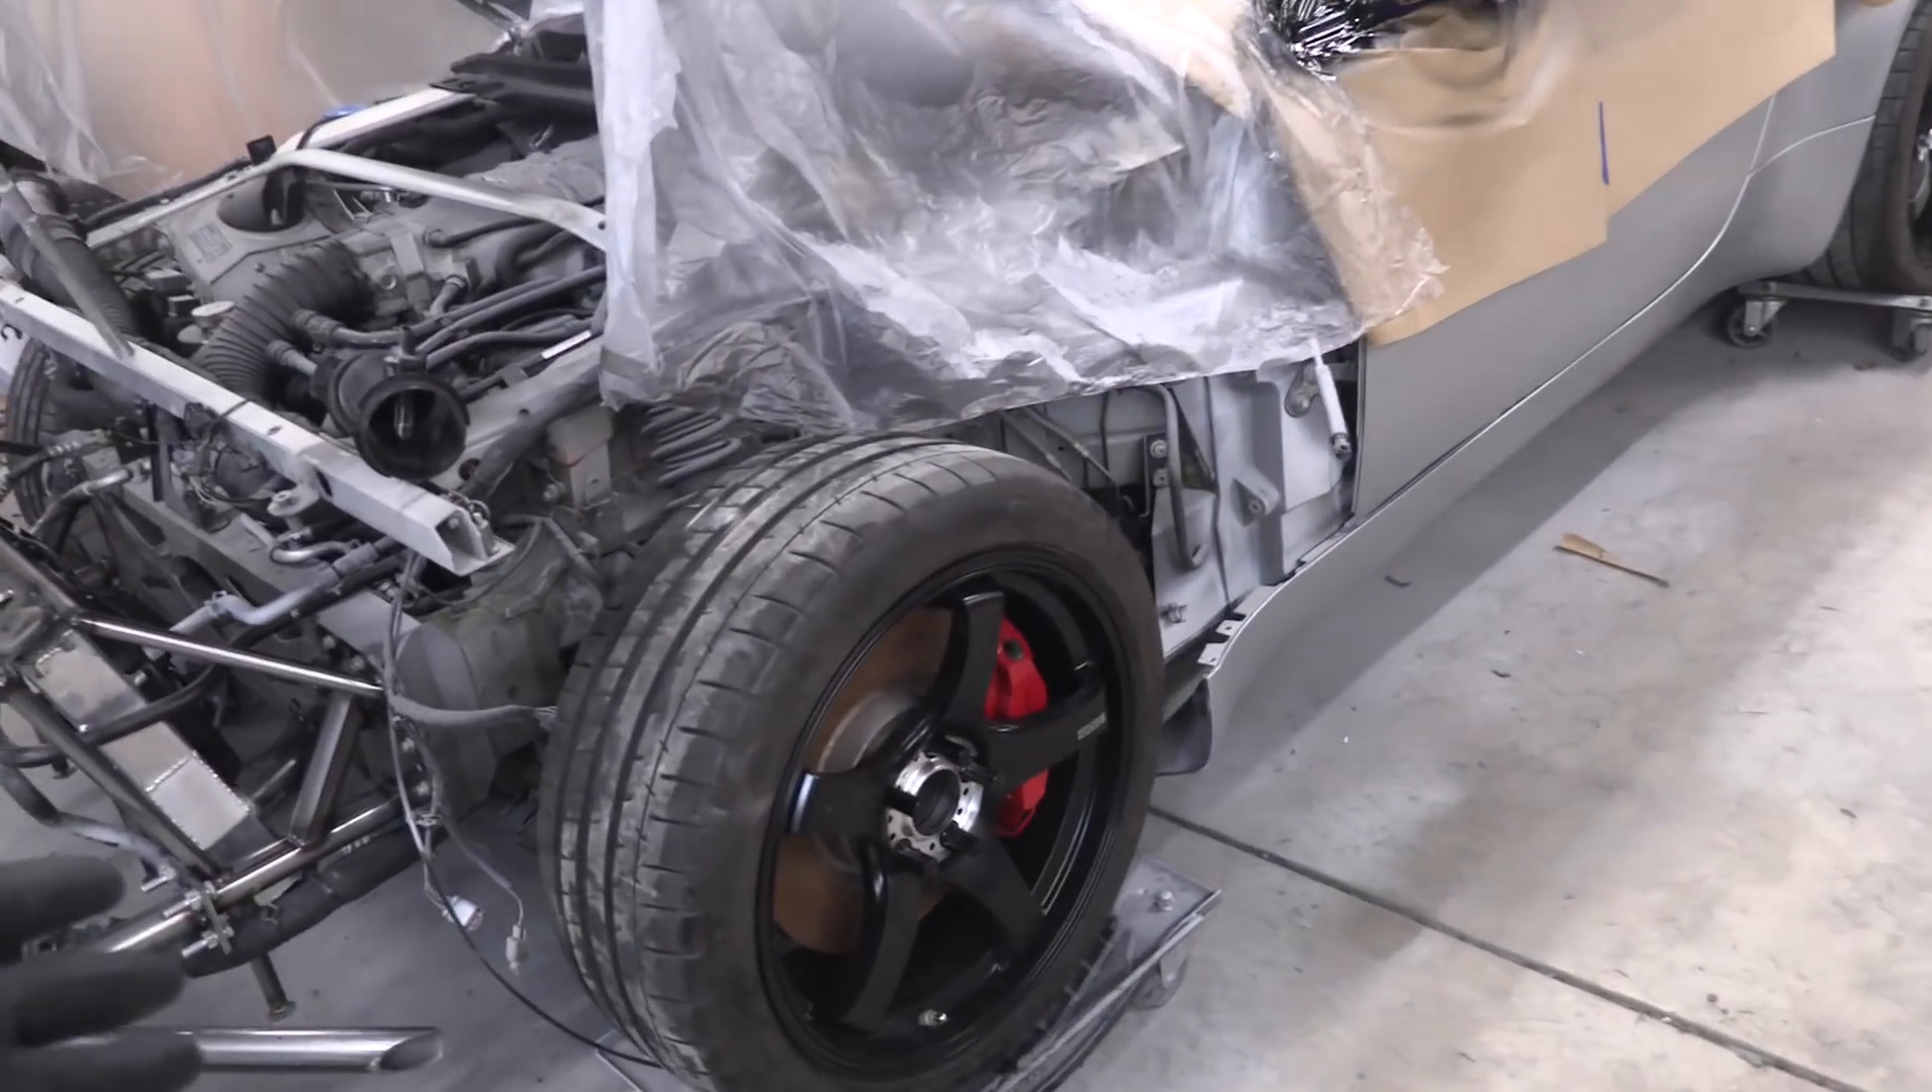I think I totally forgot to mention that we got our wheels on so I got tires put on the wheels this morning they're on the car.